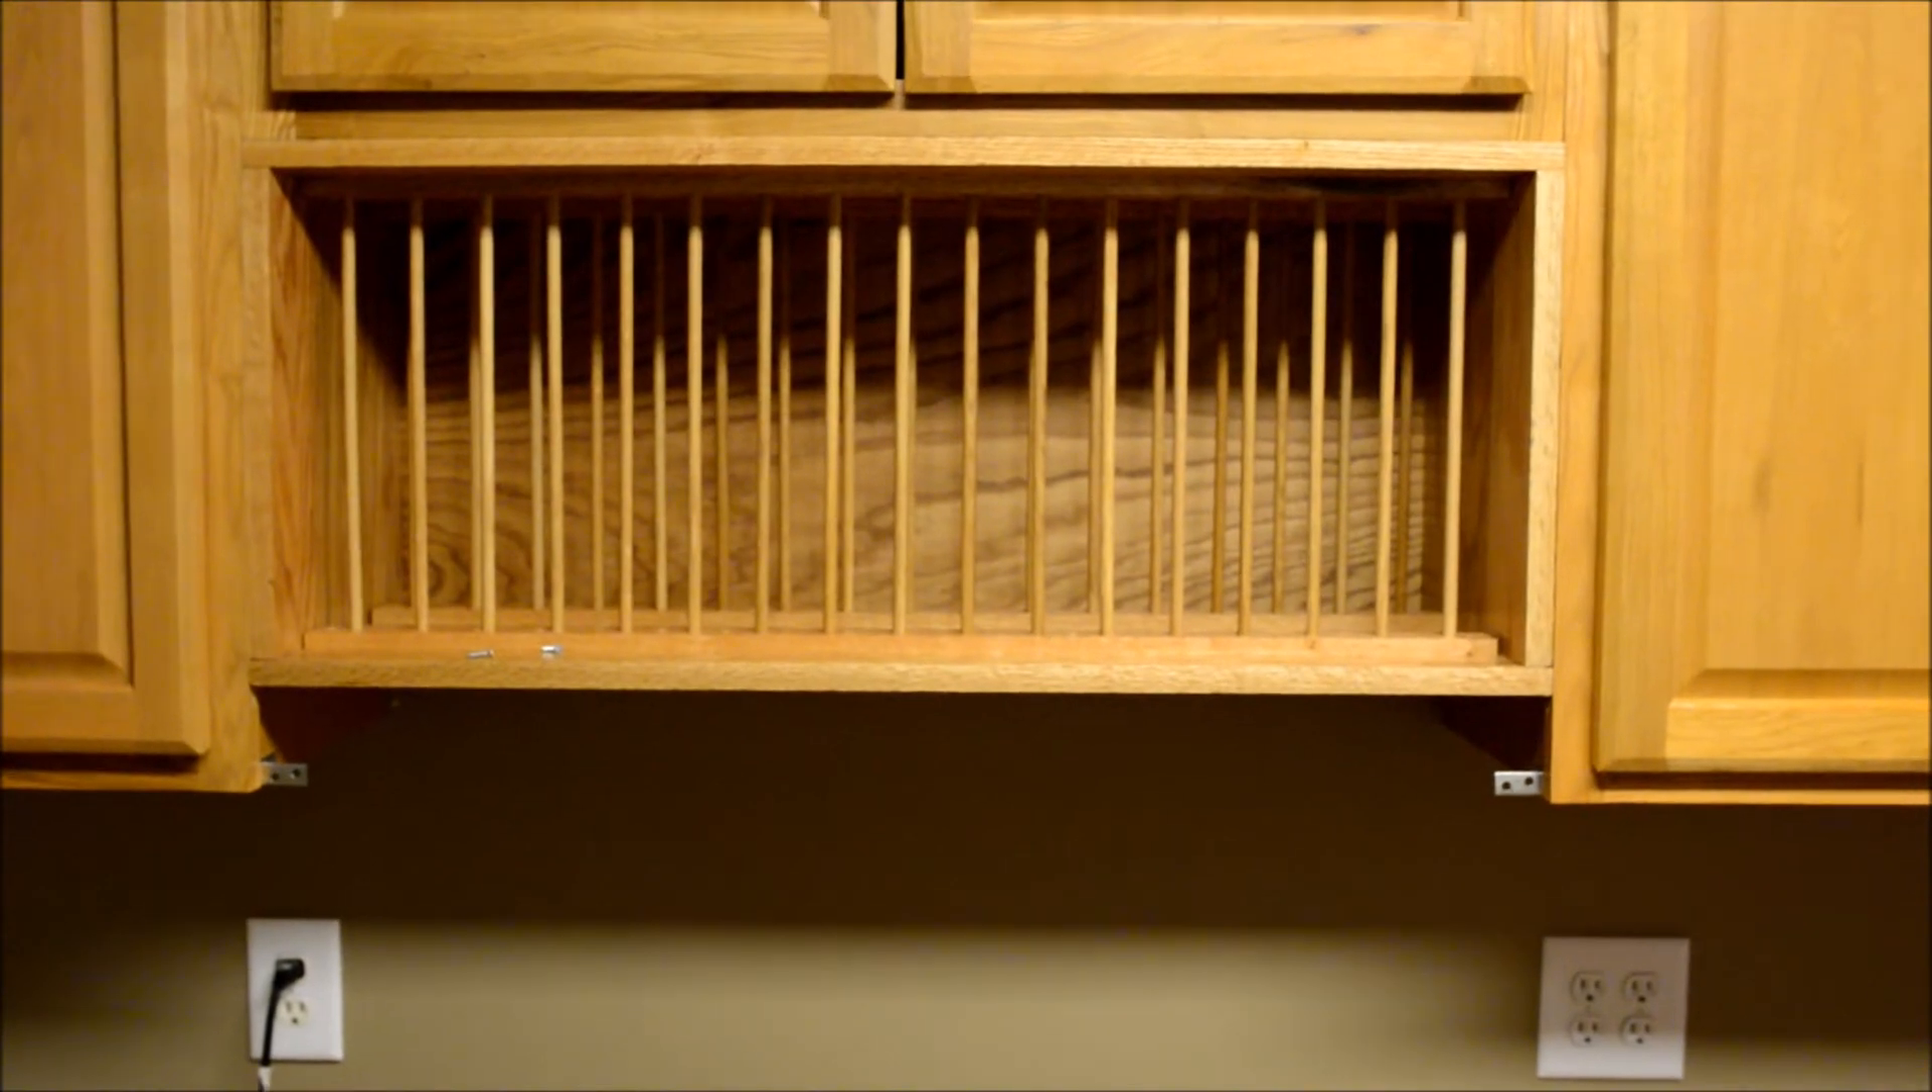Okay I've got the filler panel in, the plate rack, so there's our upper cabinet assembly on the north wall.